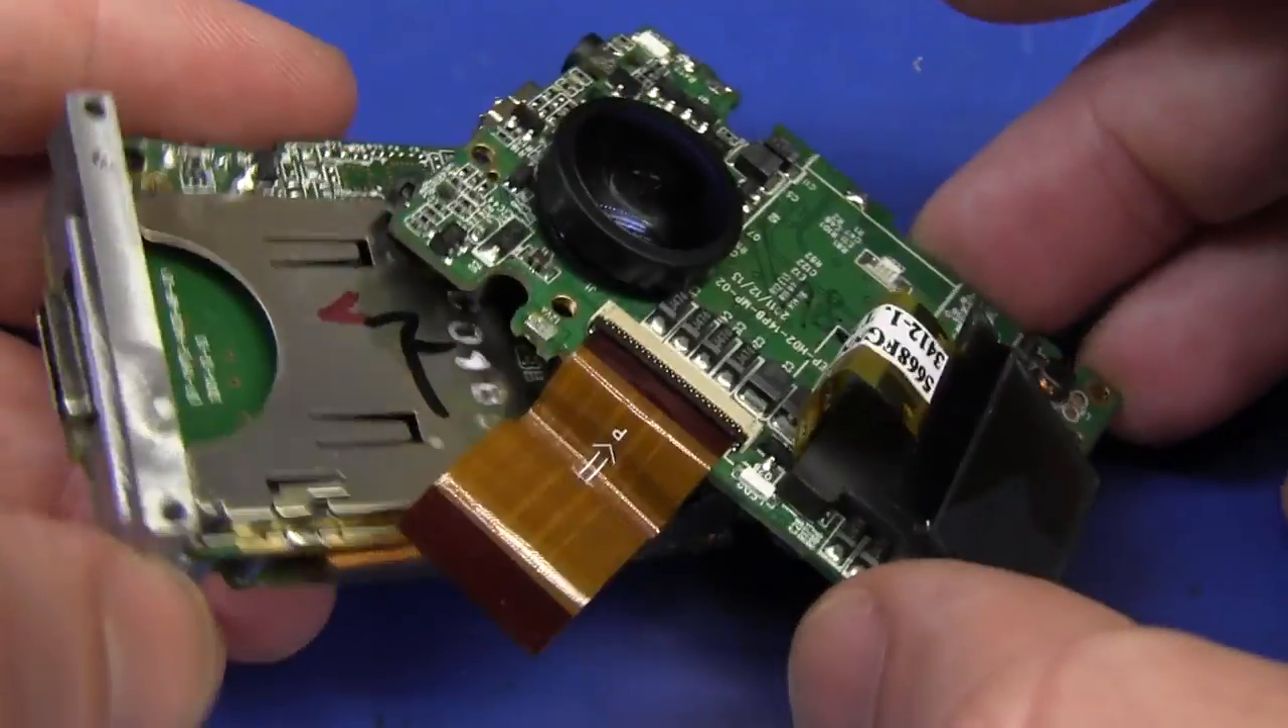I haven't tried to take the lens off yet.